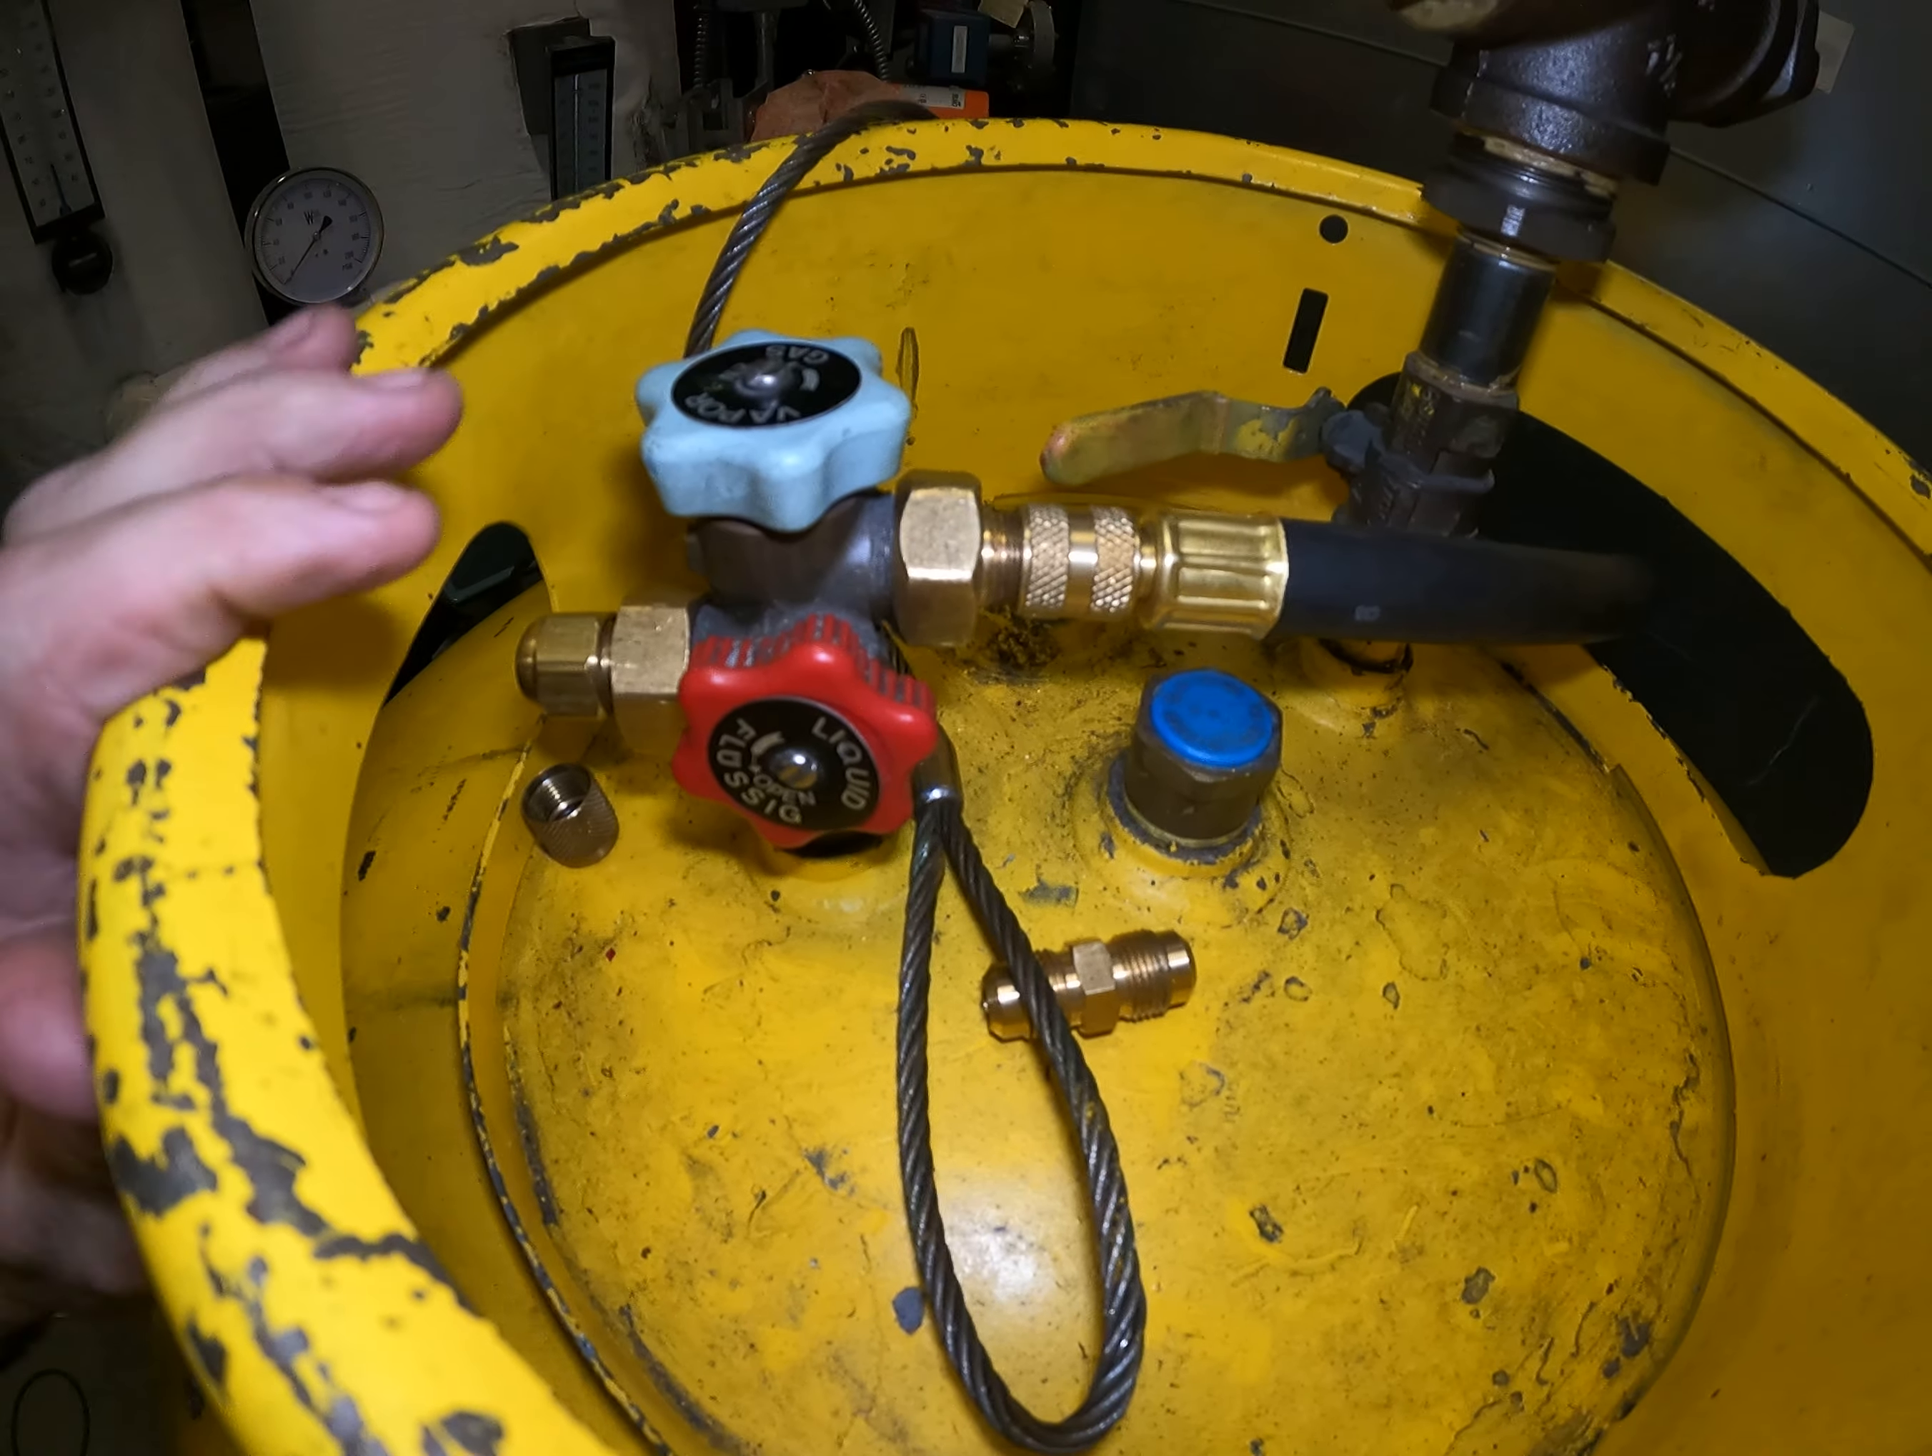You'll notice I changed a half inch hose. I got a half inch hose connected to the vapor side of this here tank.